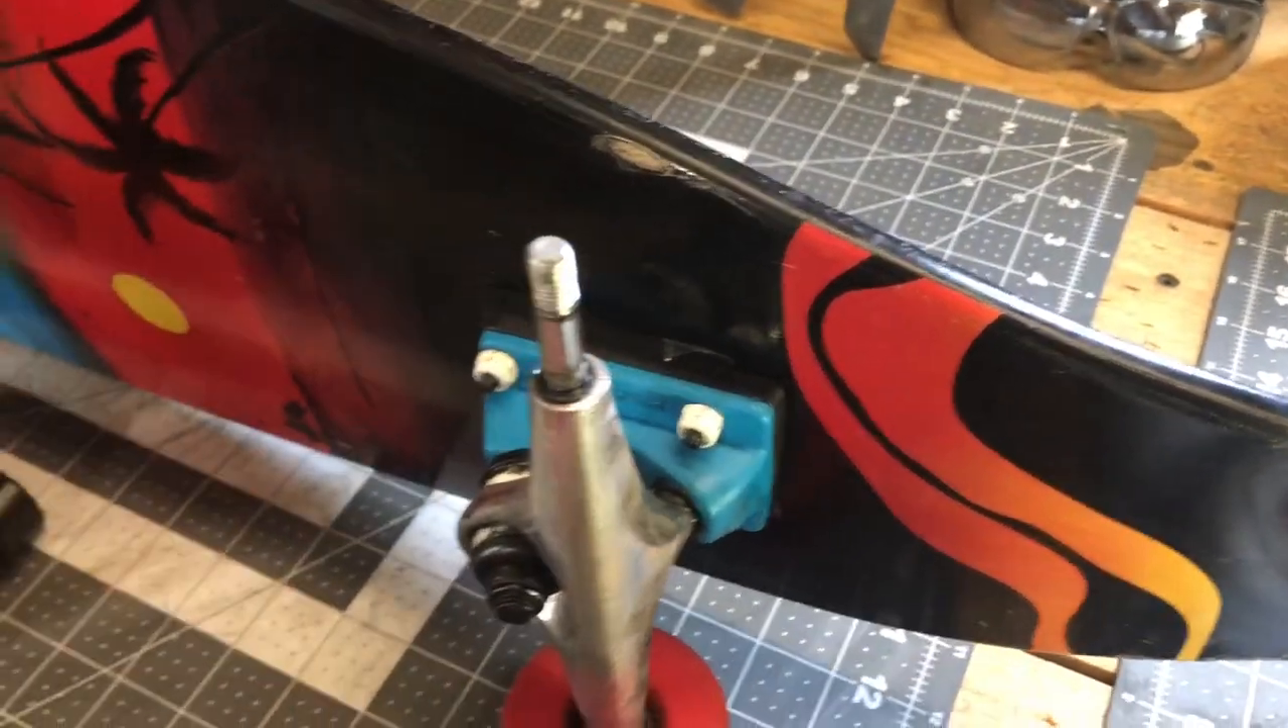So here we have the wheel removed from the truck.